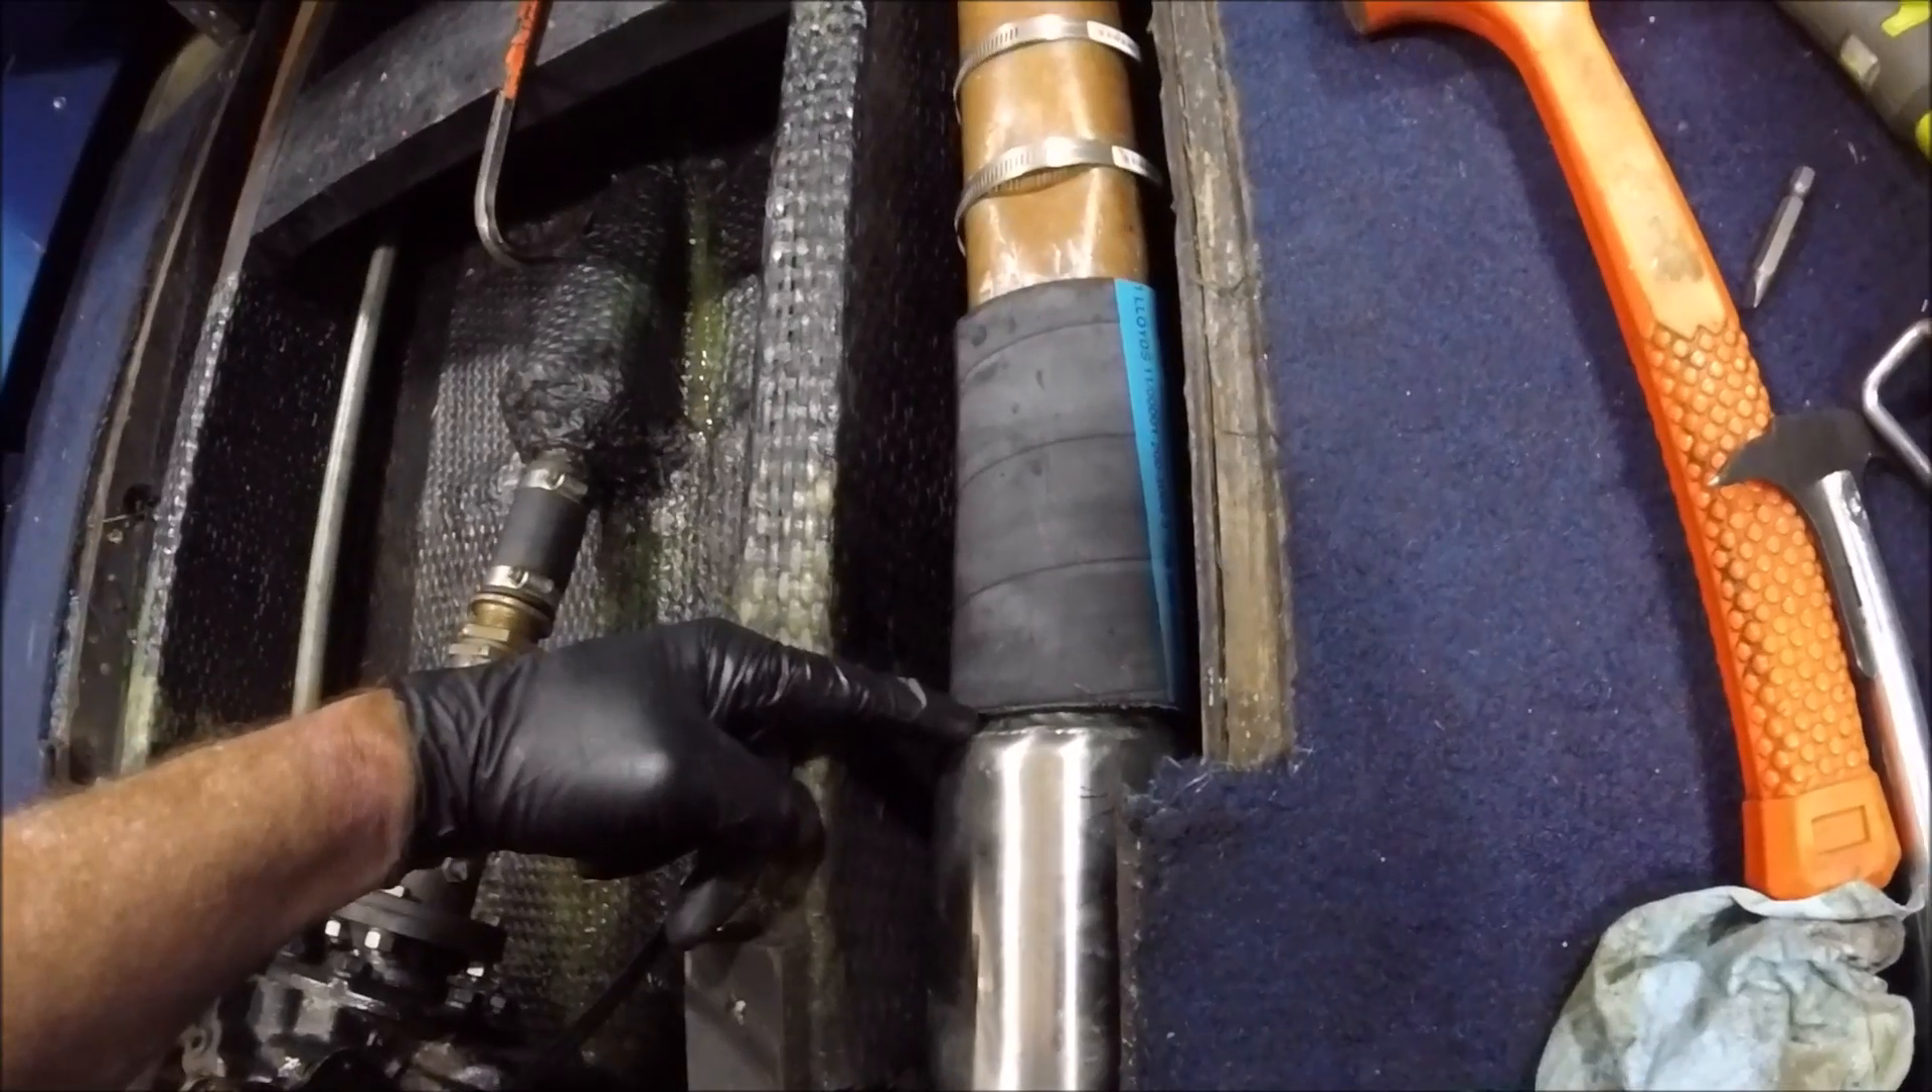After additional pulling and wedging and twisting, the boot closed this gap here. So that's good.